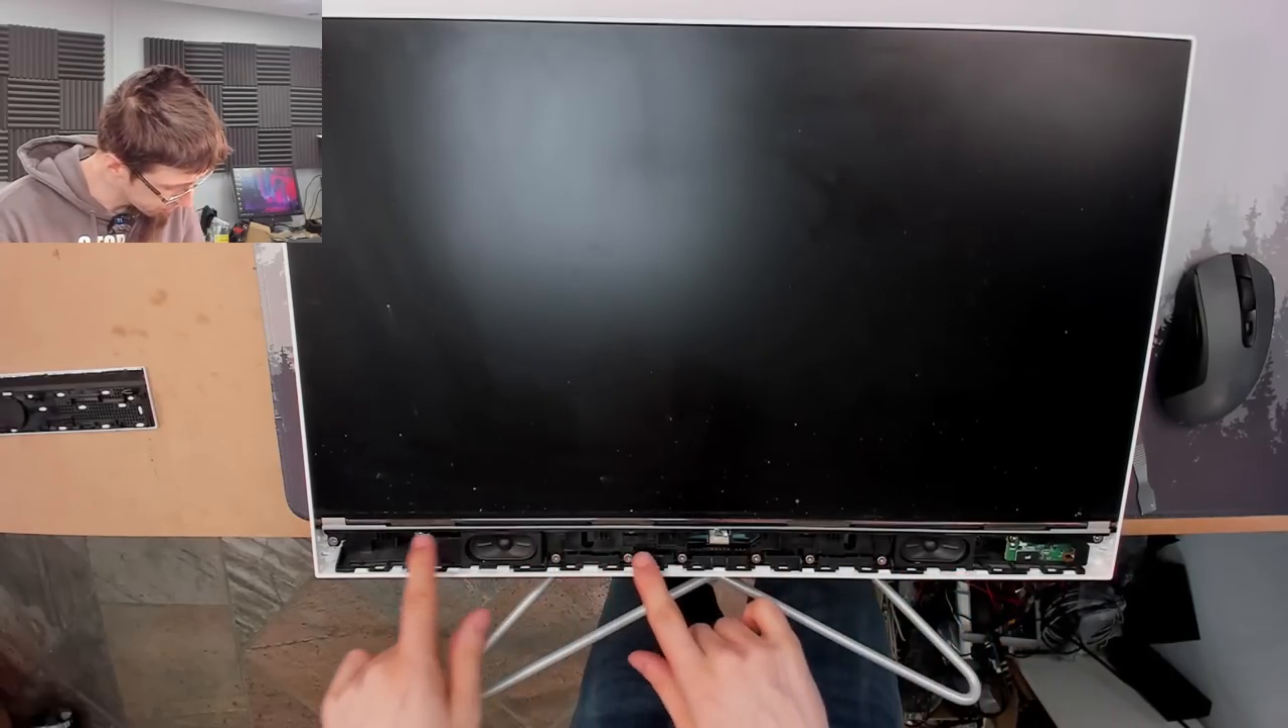Chin bar removed. Now we're getting somewhere. So, that's revealed the speakers.